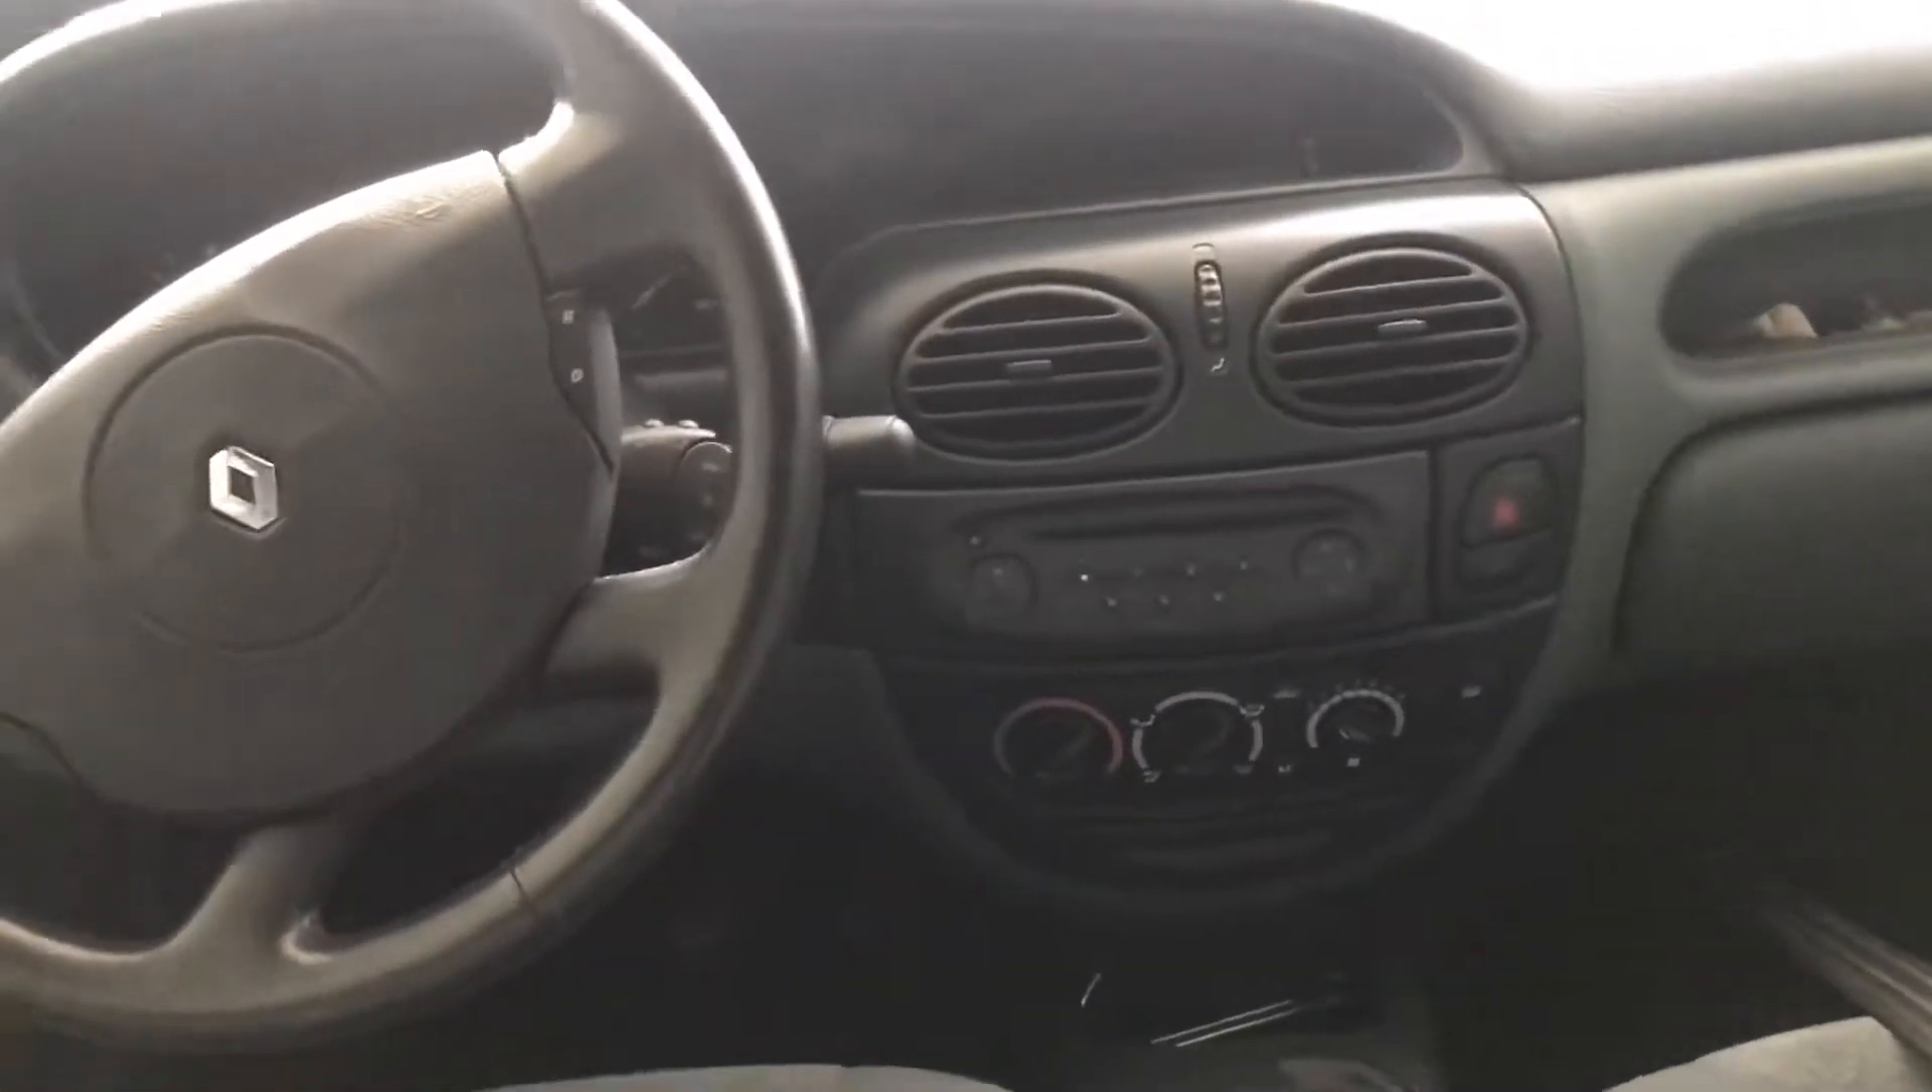O volante, o rádio, está tudo montadinho aí já.